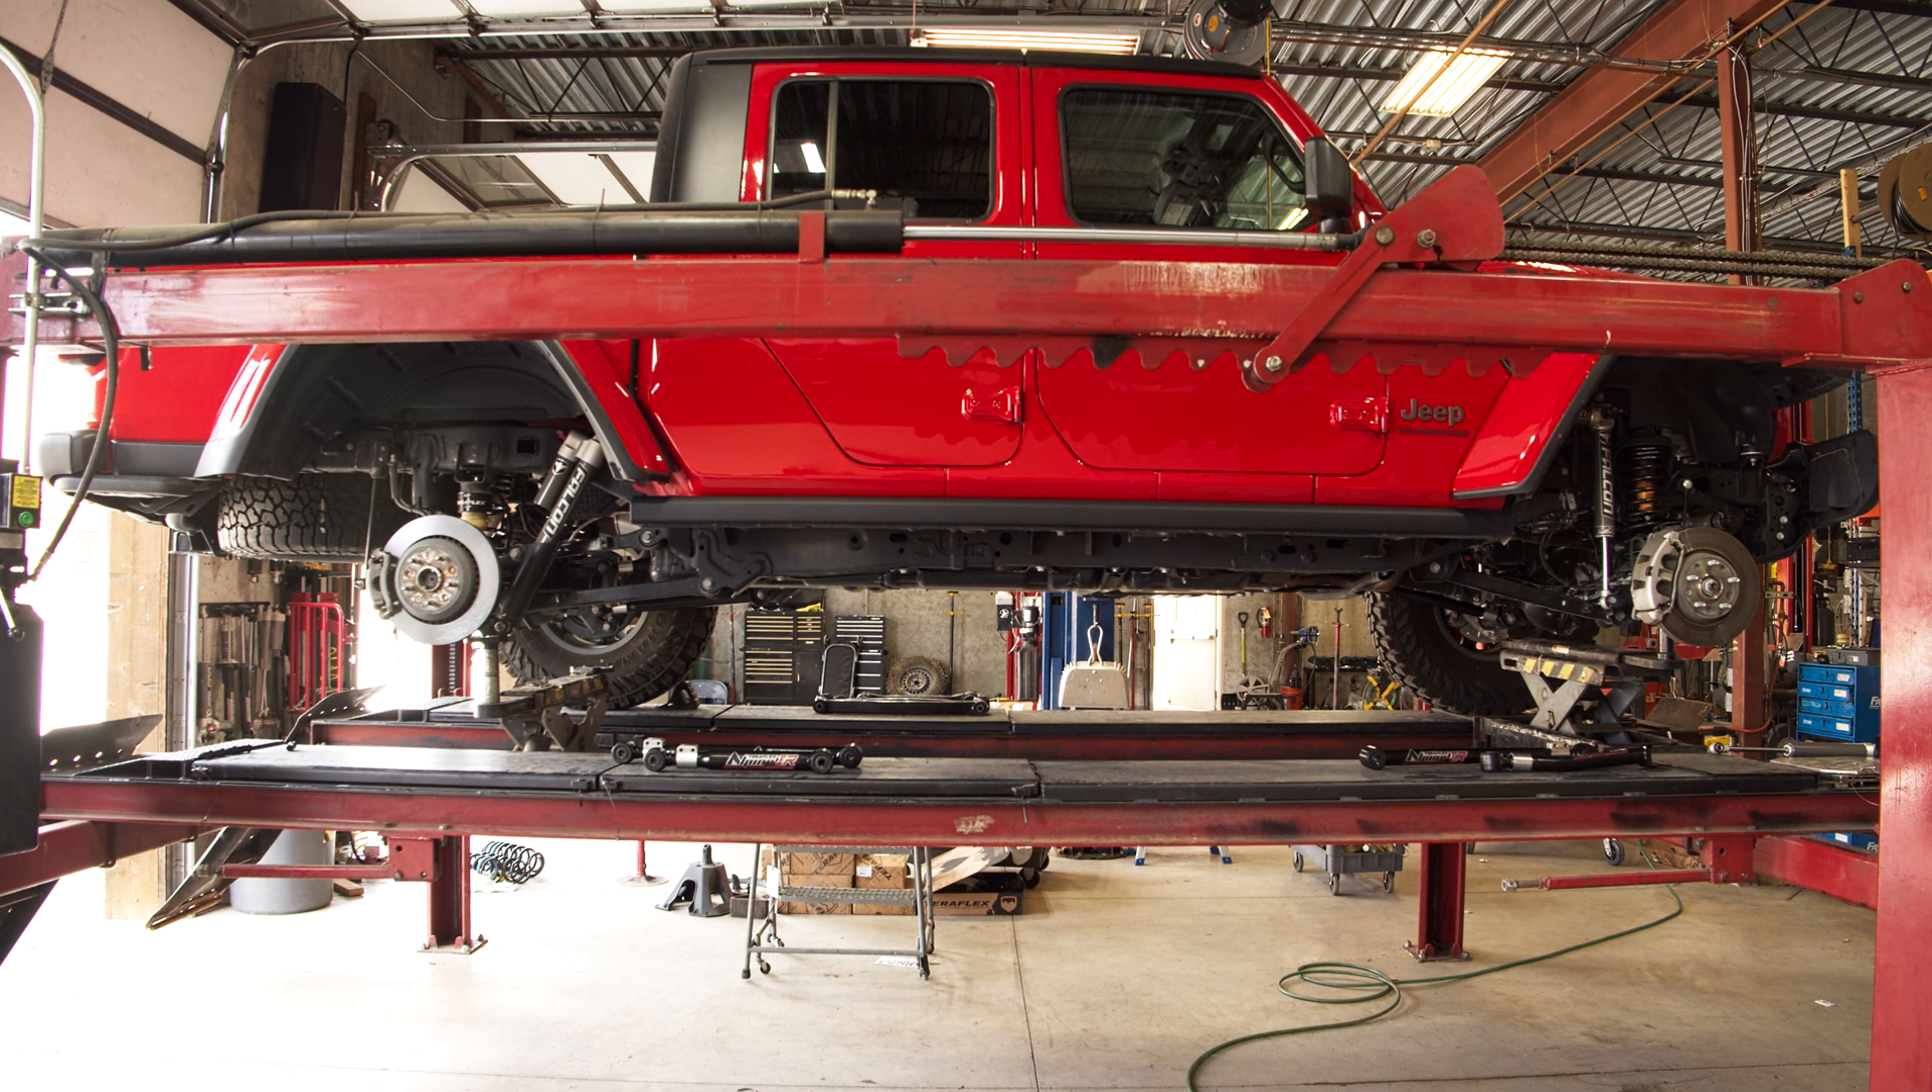For the purposes of making this video, we removed the wheels on the right side, but only to increase visibility for the camera.